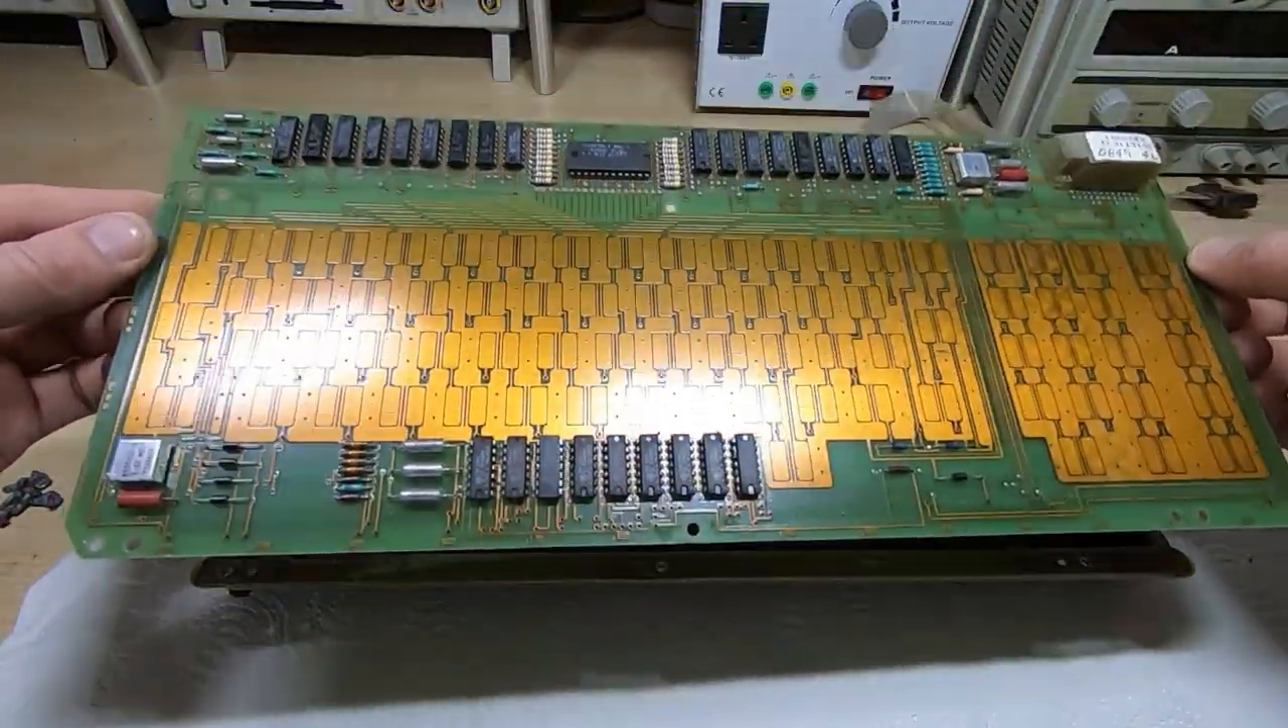The PCB should just lift off which it does.